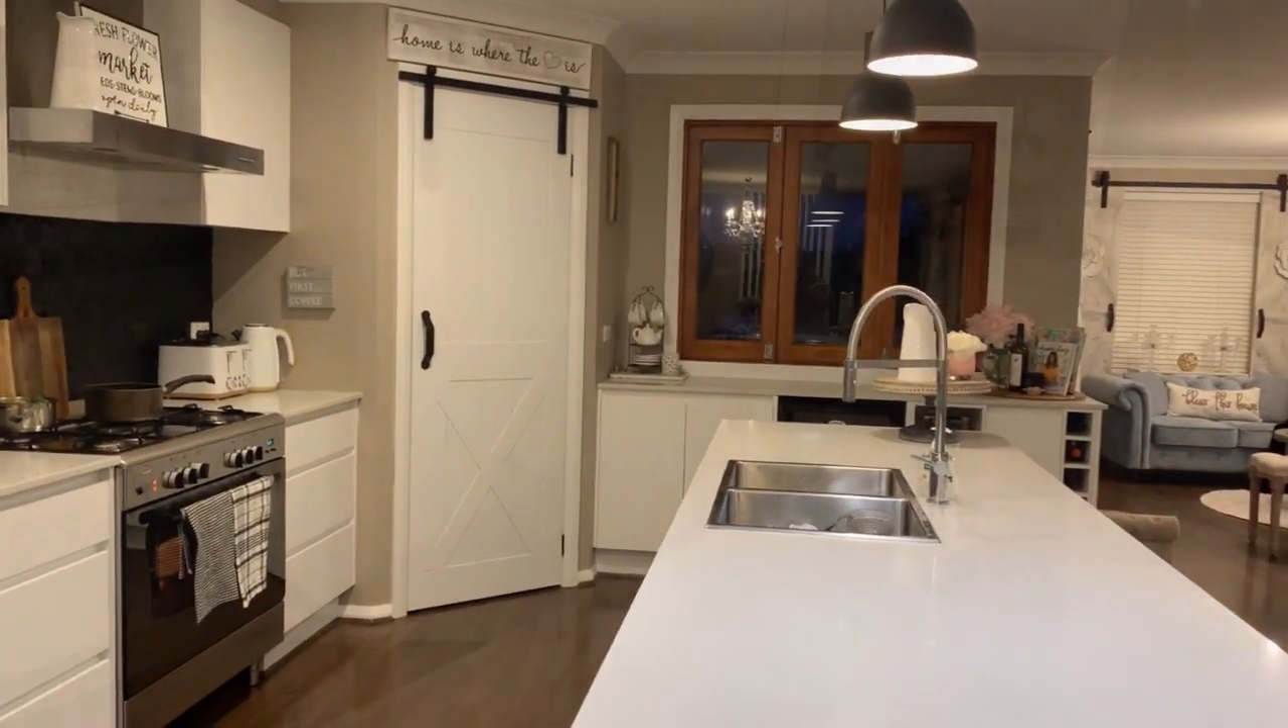And guys here is my finished pantry barn door.